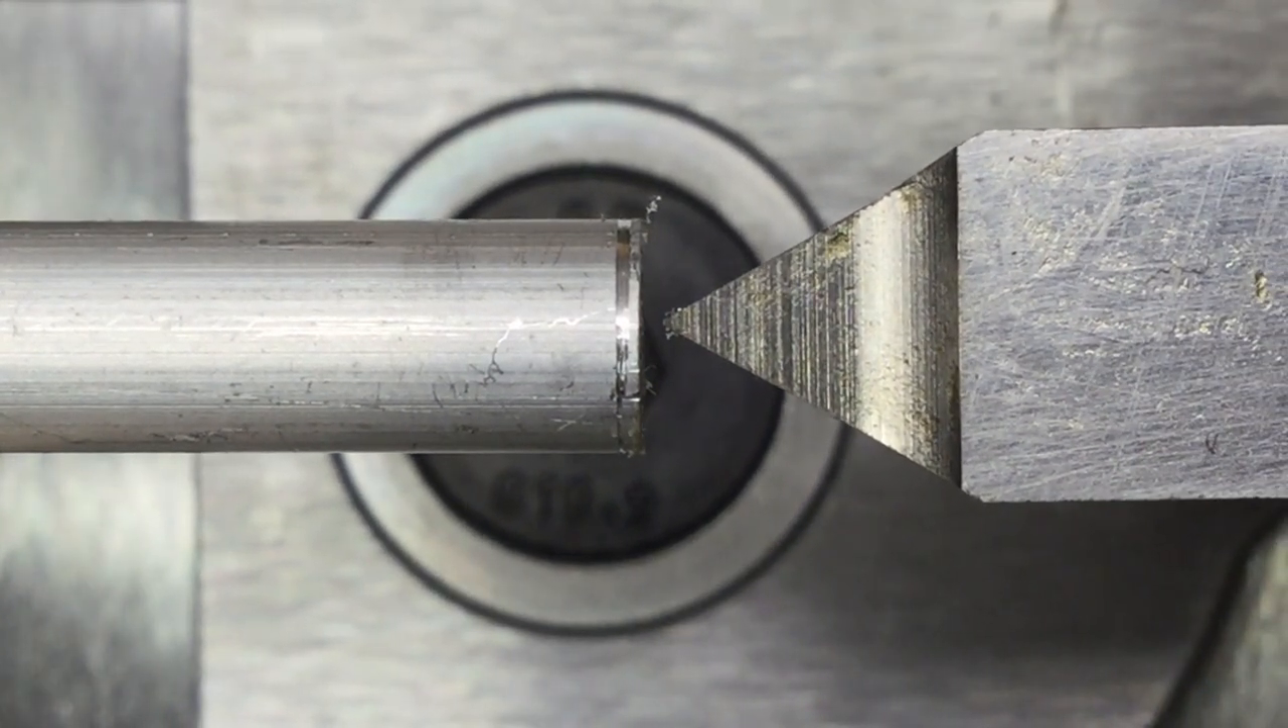So this tool is now centered up quite good.